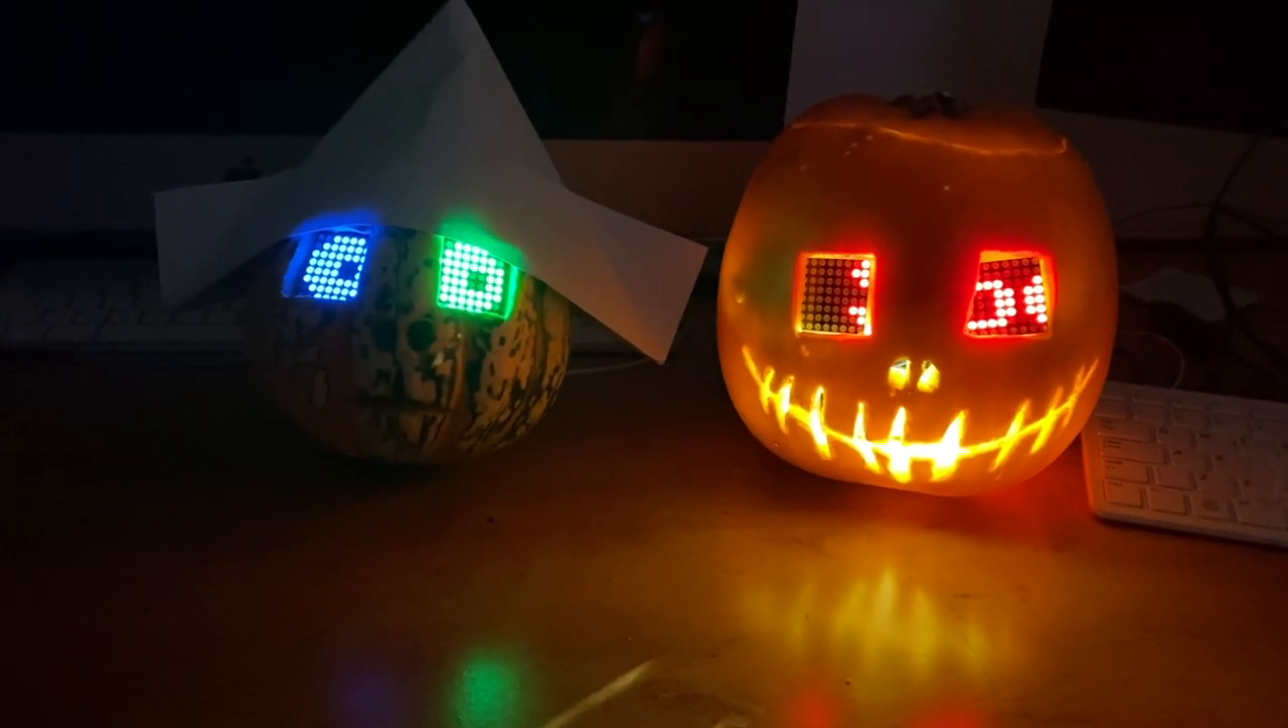We've now finished cutting out our pumpkins and we've put our LED matrix displays inside the eye sockets that we've cut out.